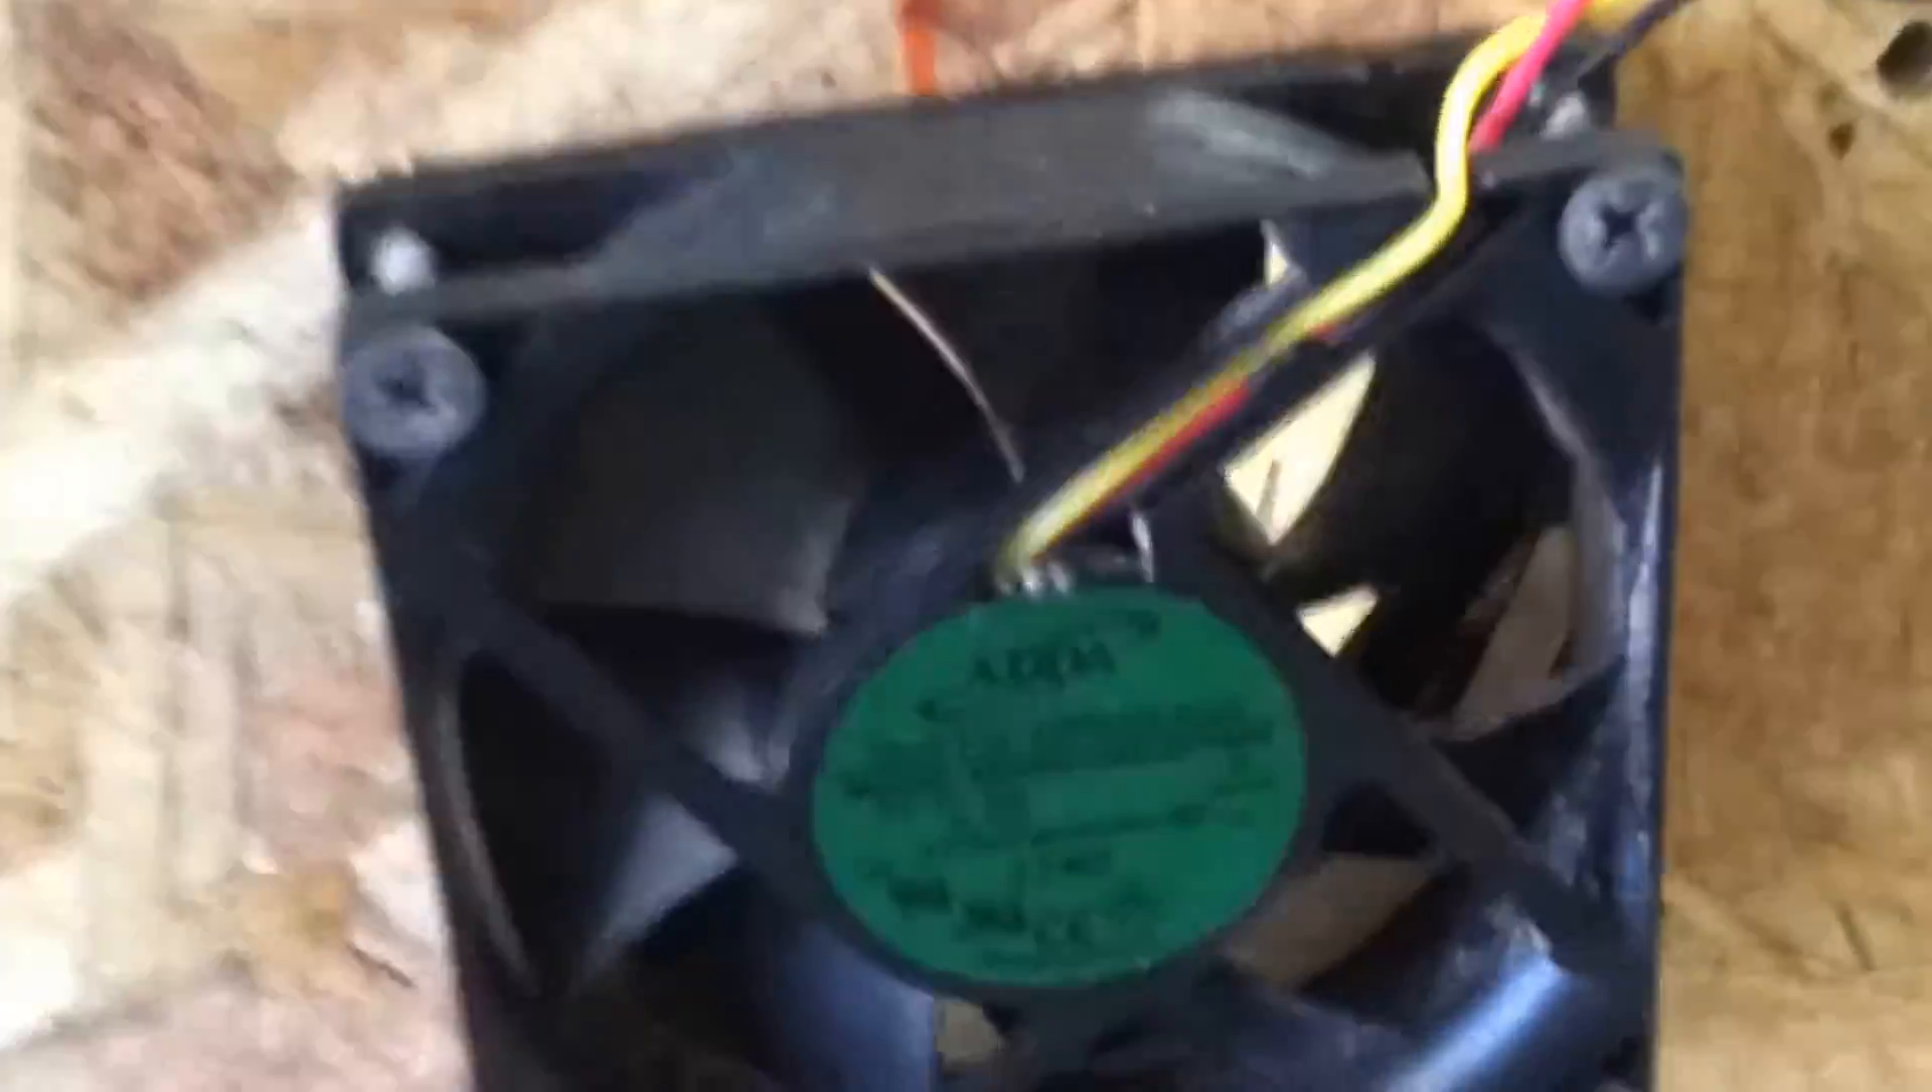I've attached this little fan with four drywall screws.